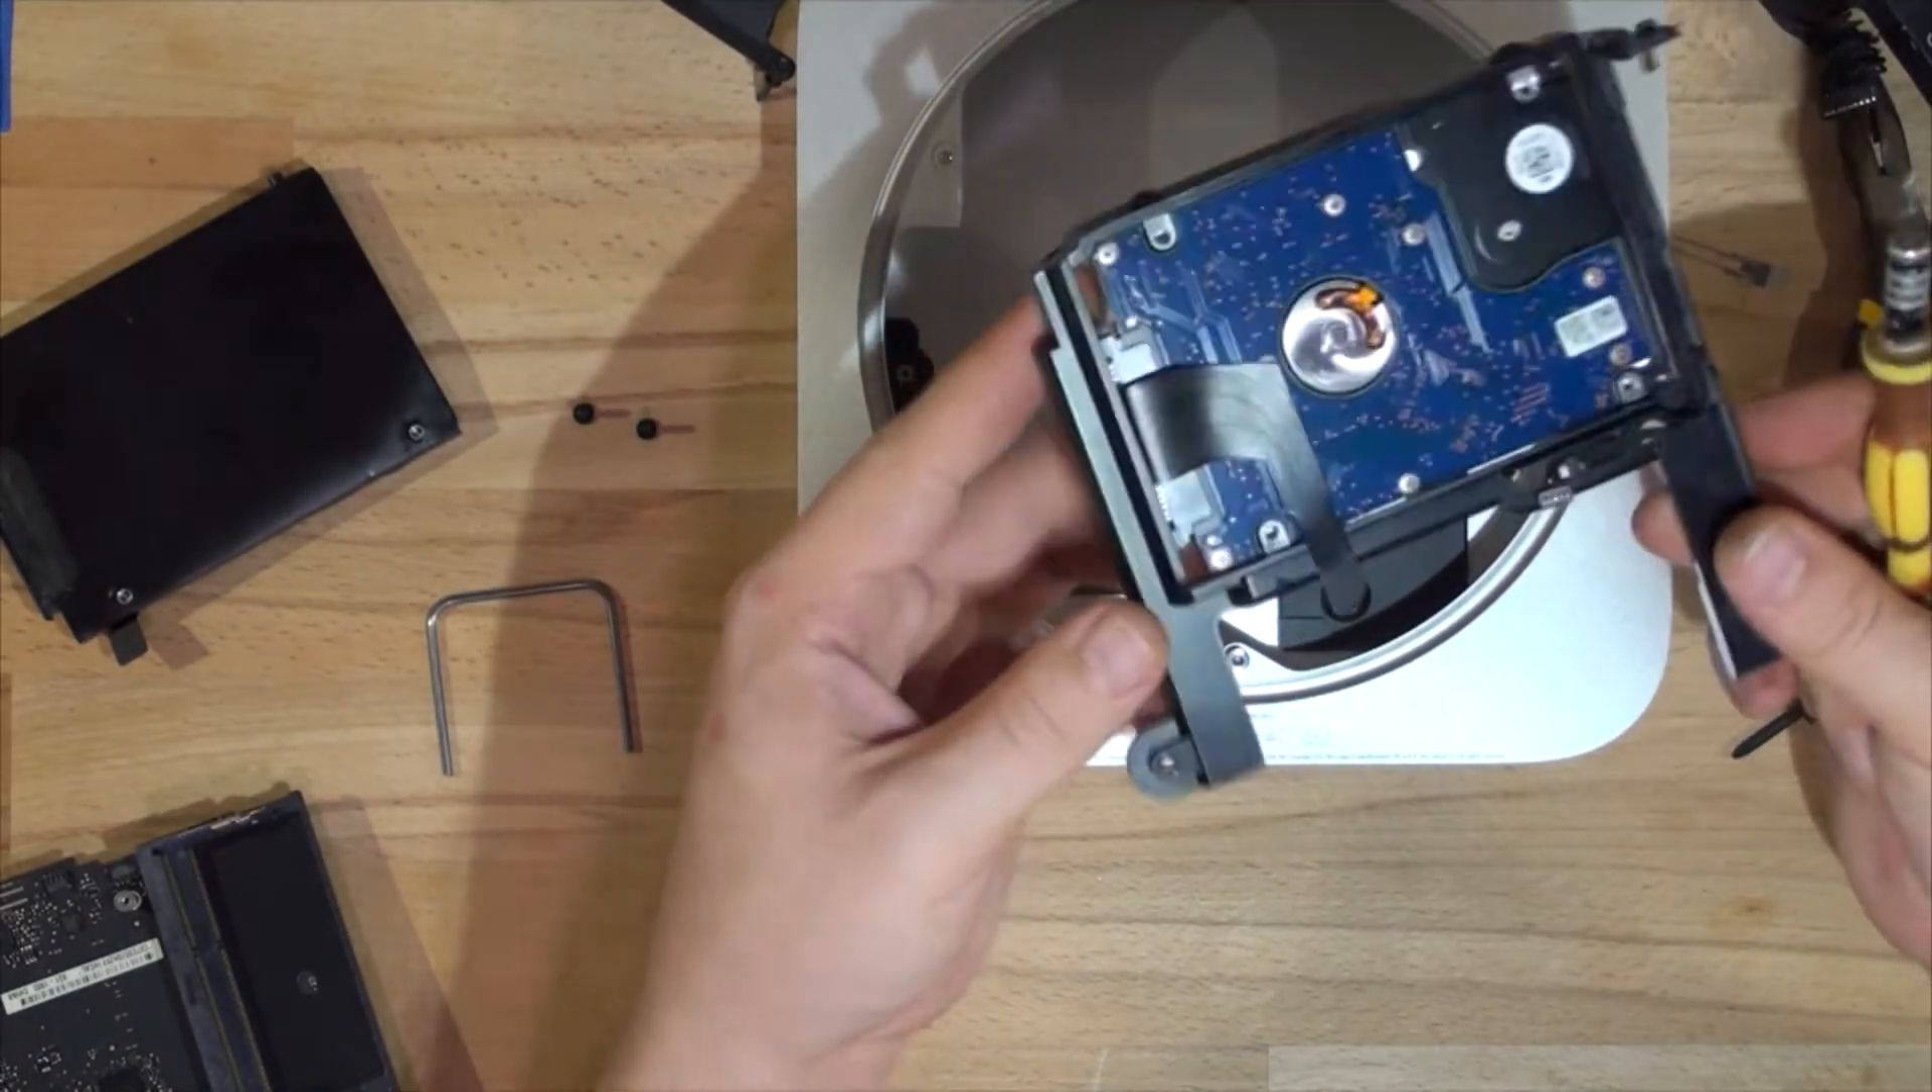So now that's the second drive installed in Caddy.